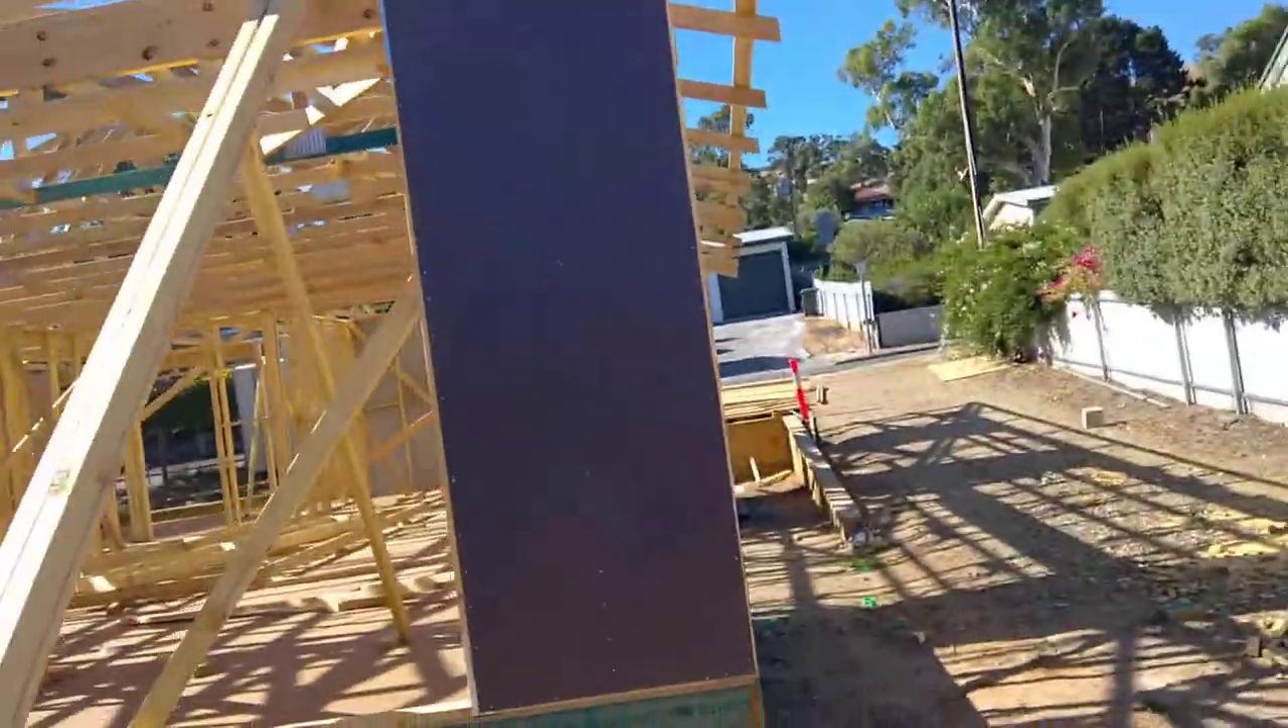And then the next week, all the timber framing, roof trusses are on.